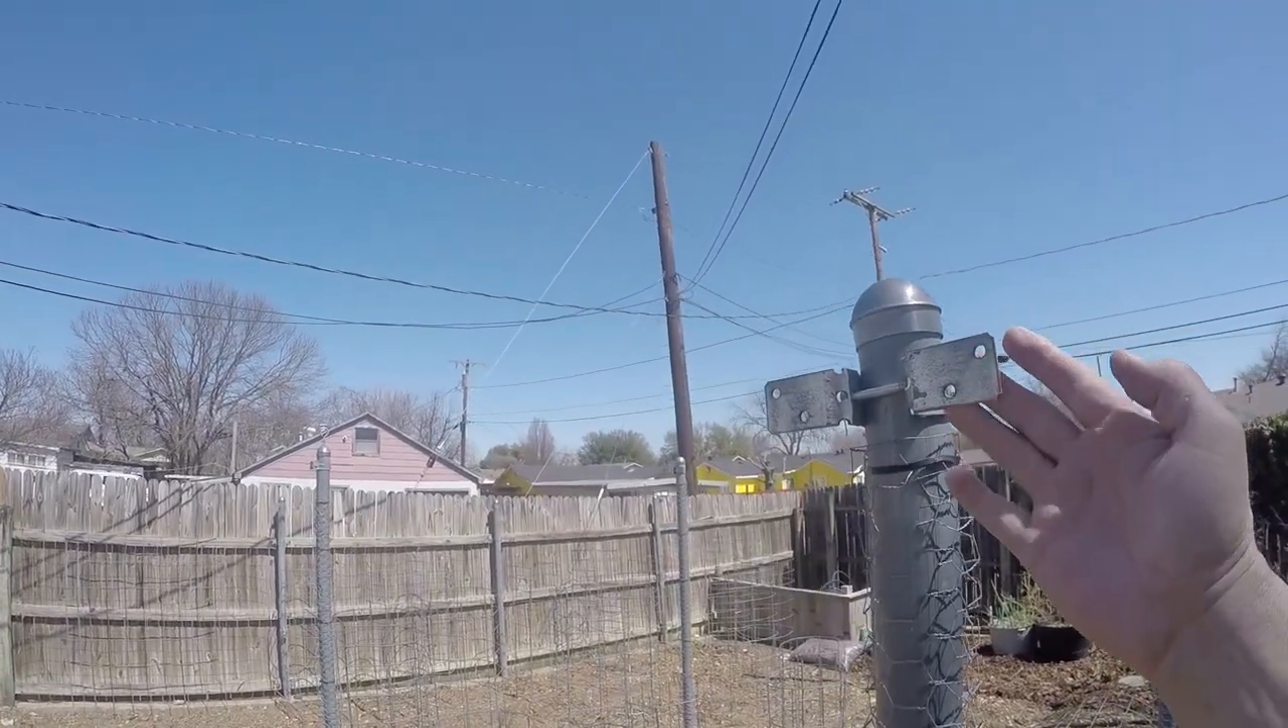Alright so everything's tore apart now all we have is our poles and our original hardware.